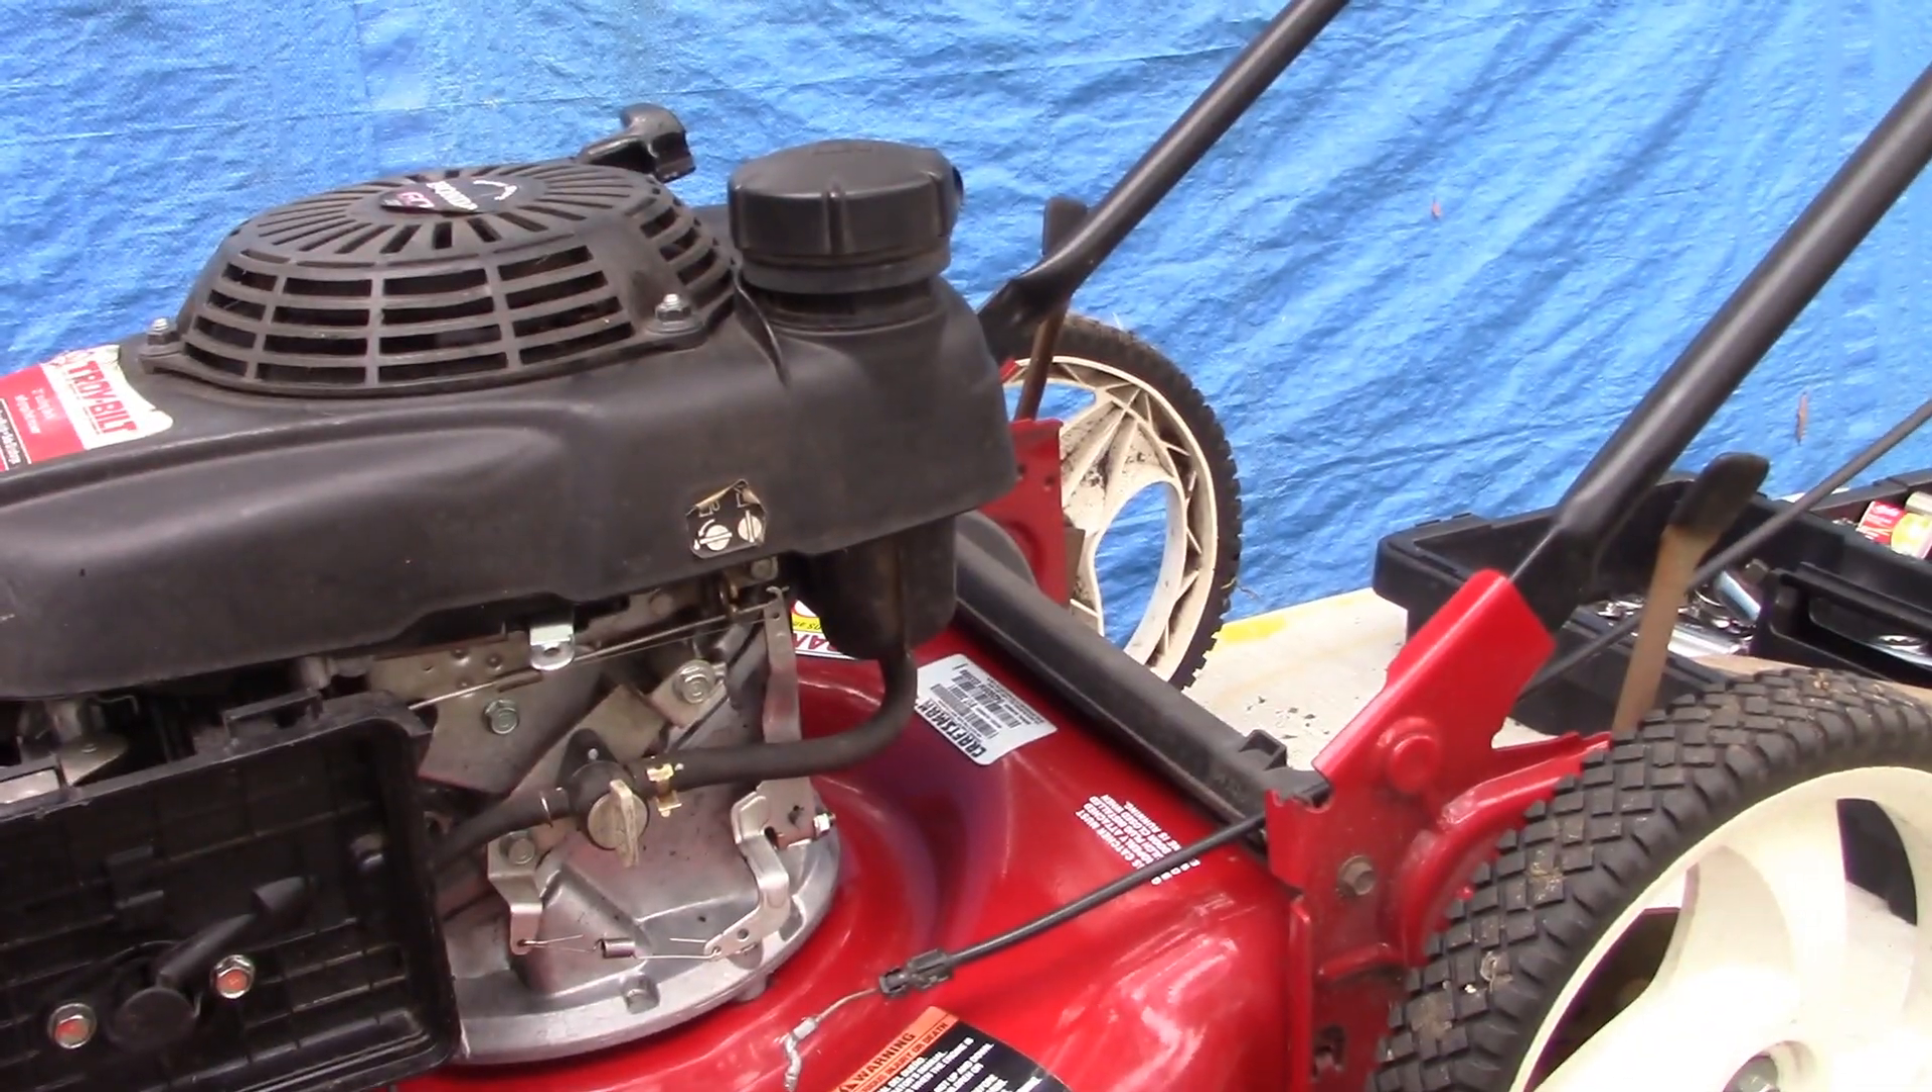That's it engine's in place.